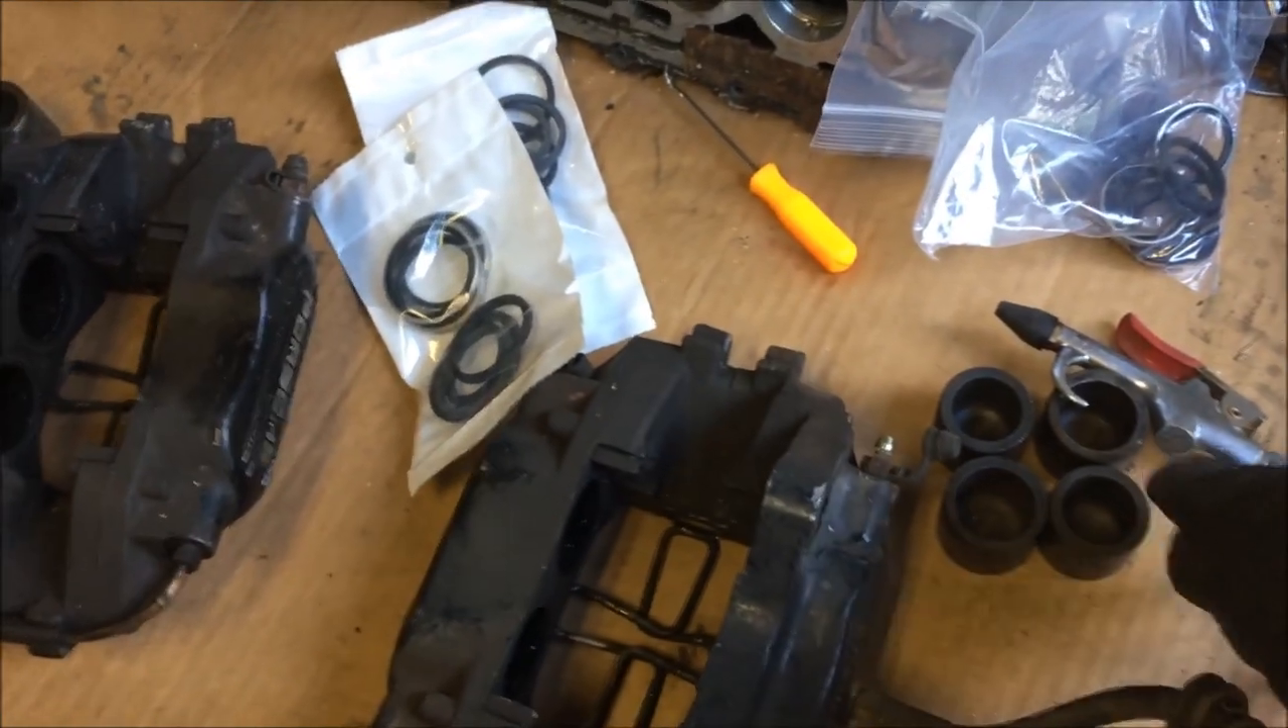Last night I went ahead and removed the pistons. You can see them sitting here and here.